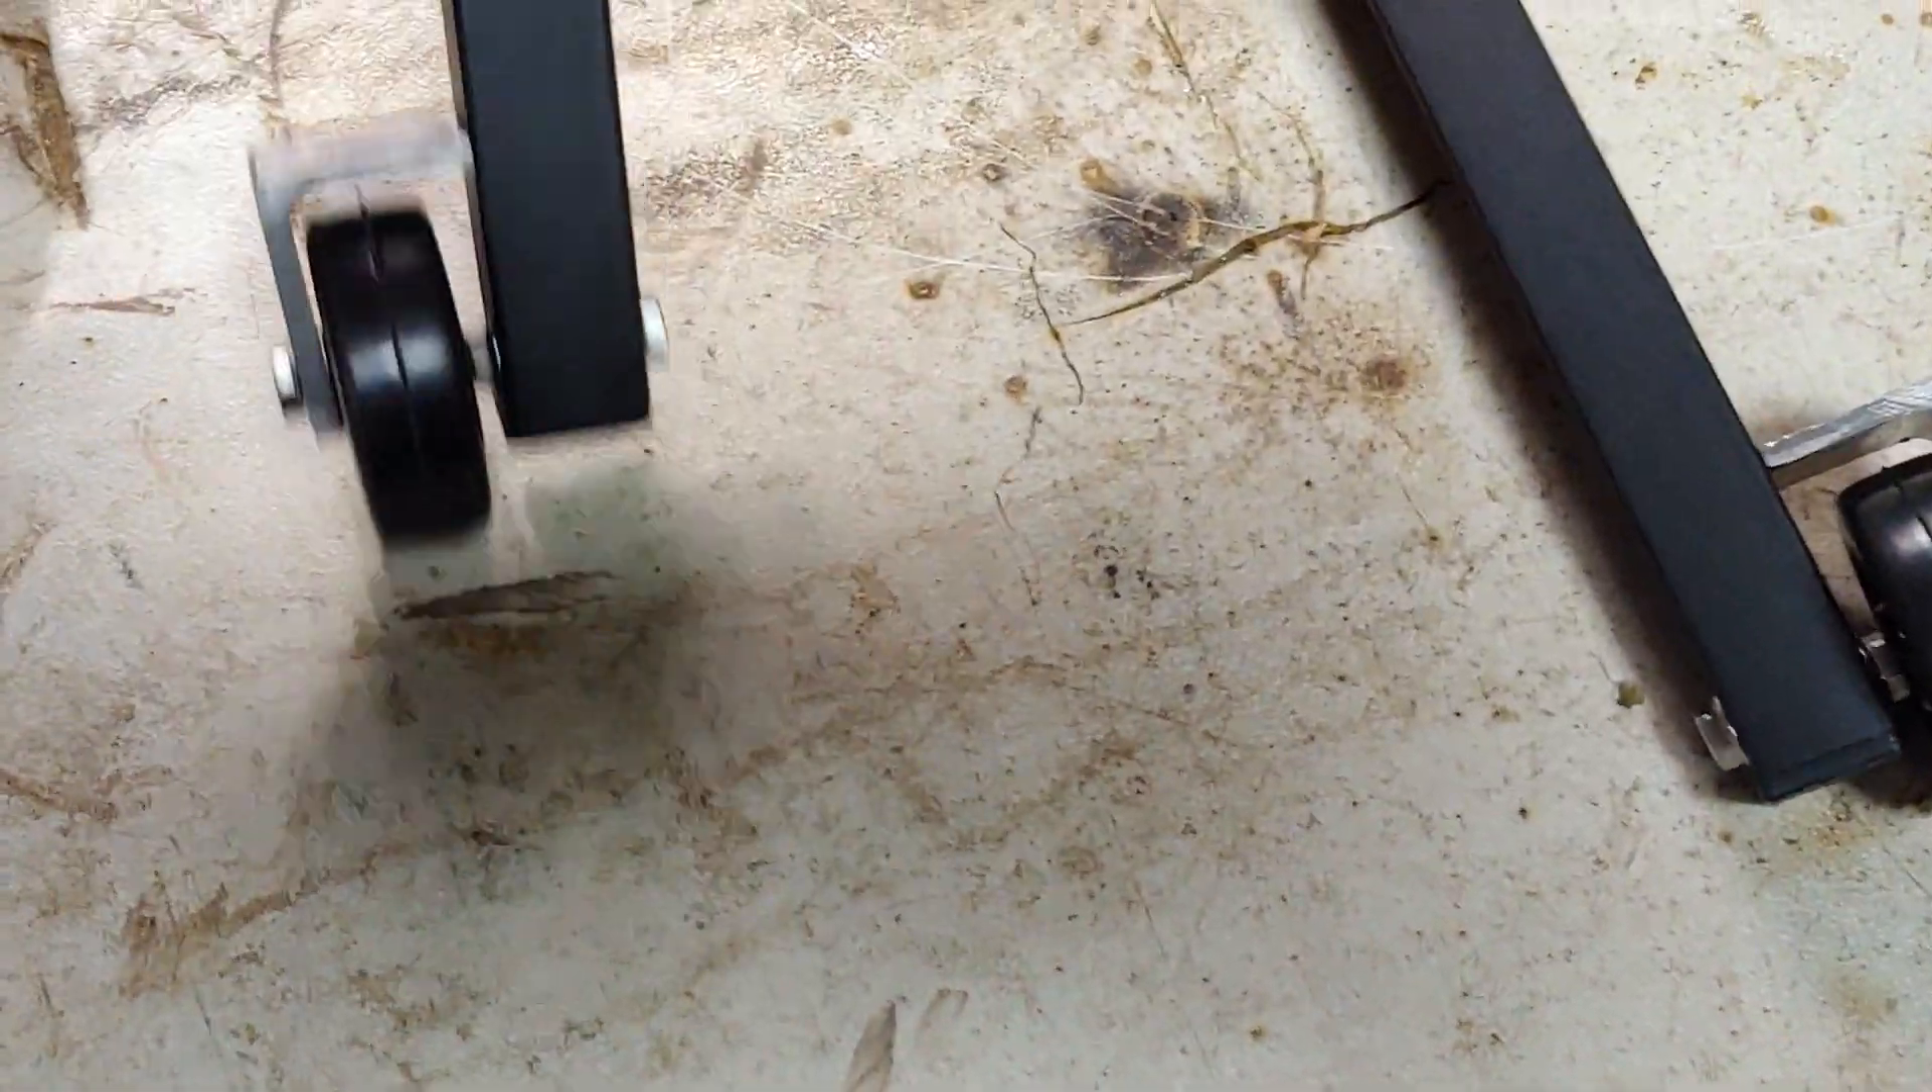Okay, you can see I have my wheel kit mounted.